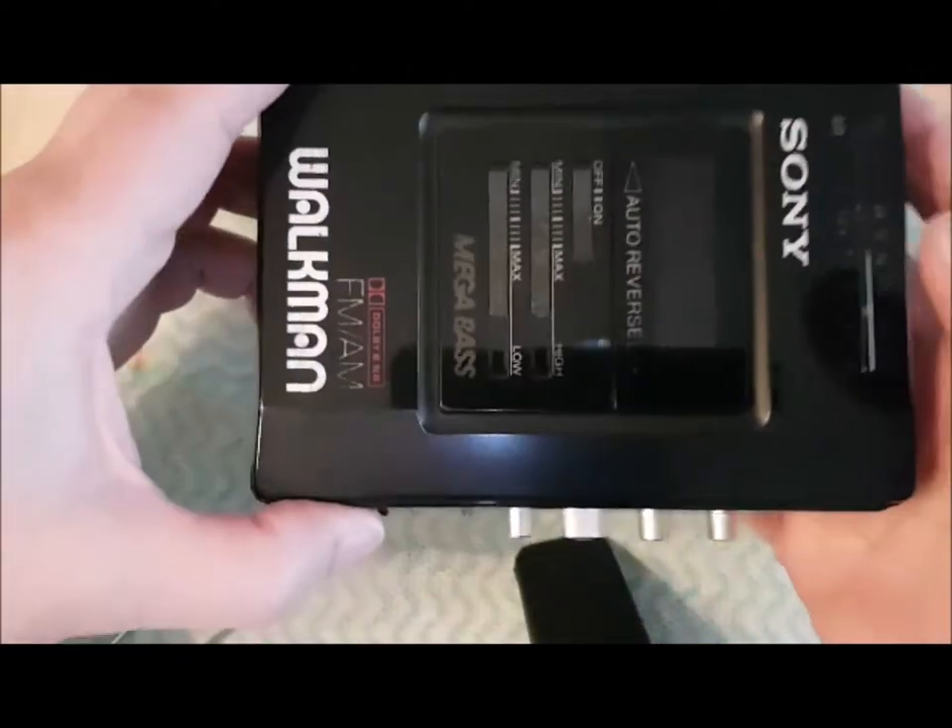I've managed to put the lid back on.